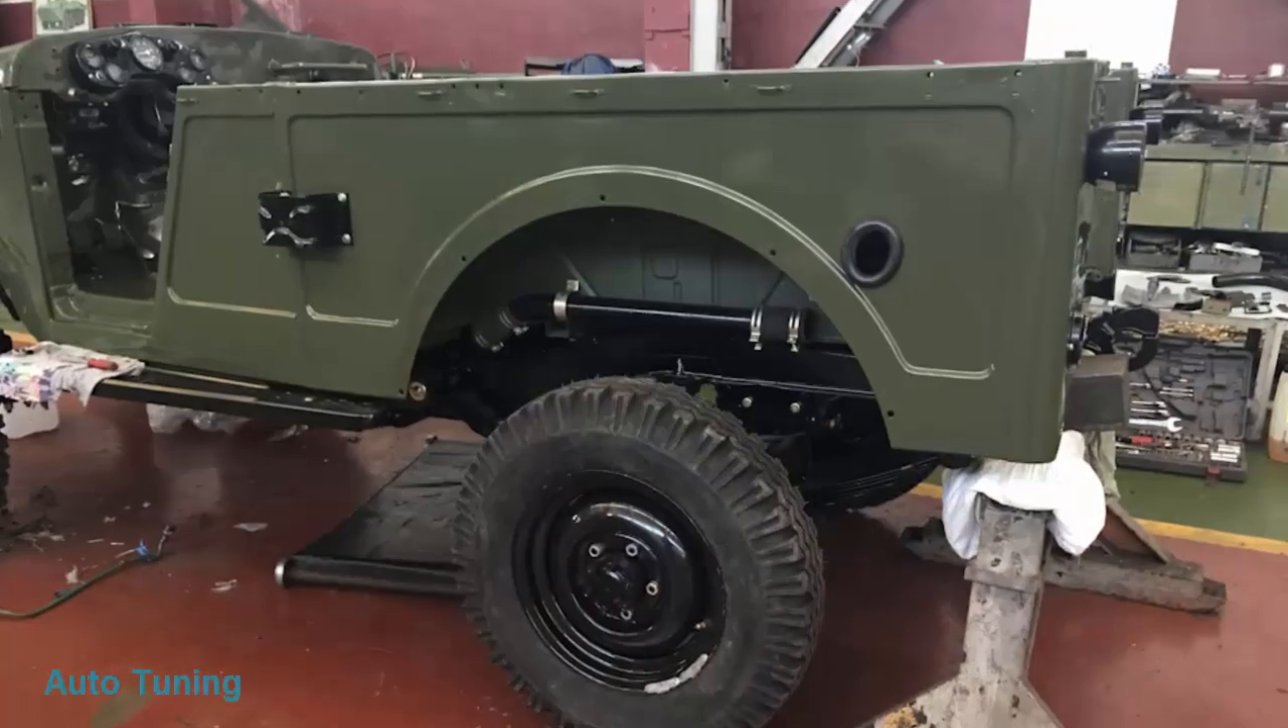Лодка уже заняла свое место на раме.